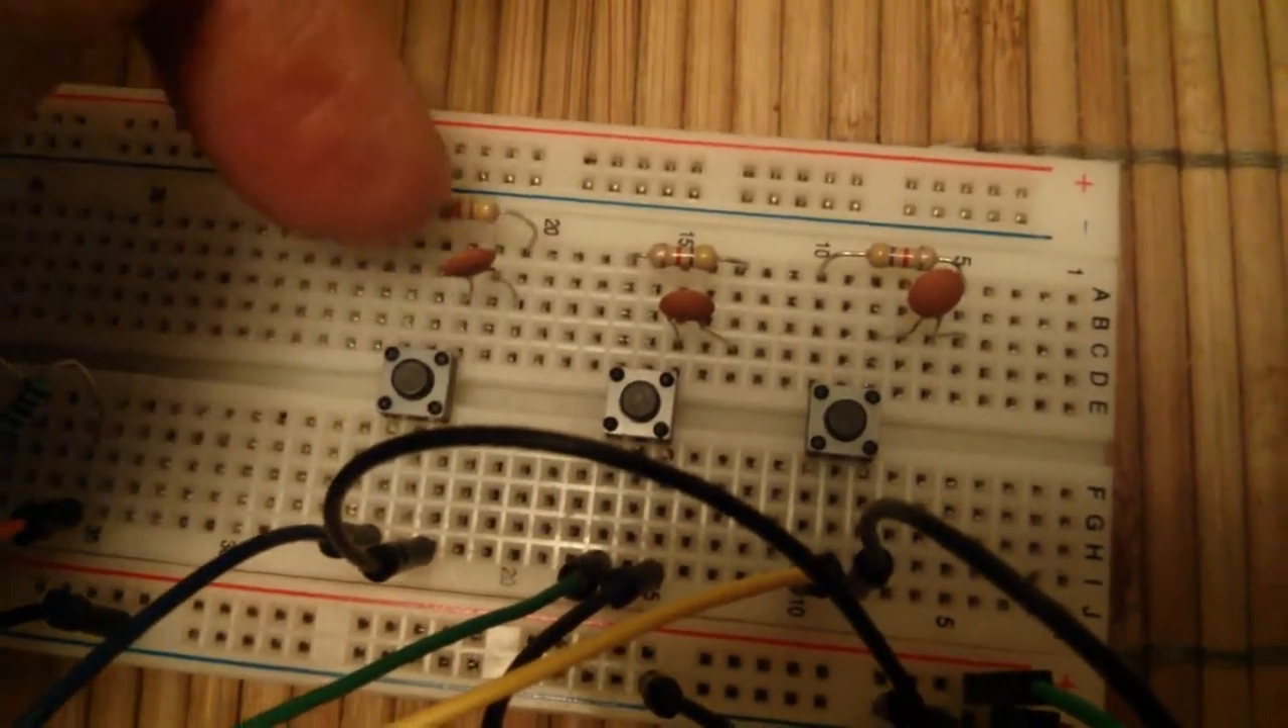Okay, in this part of the demo we've replaced the selector, the five position selector by some tactile push buttons and a small RC filtering circuit to try to do some hardware debouncing.